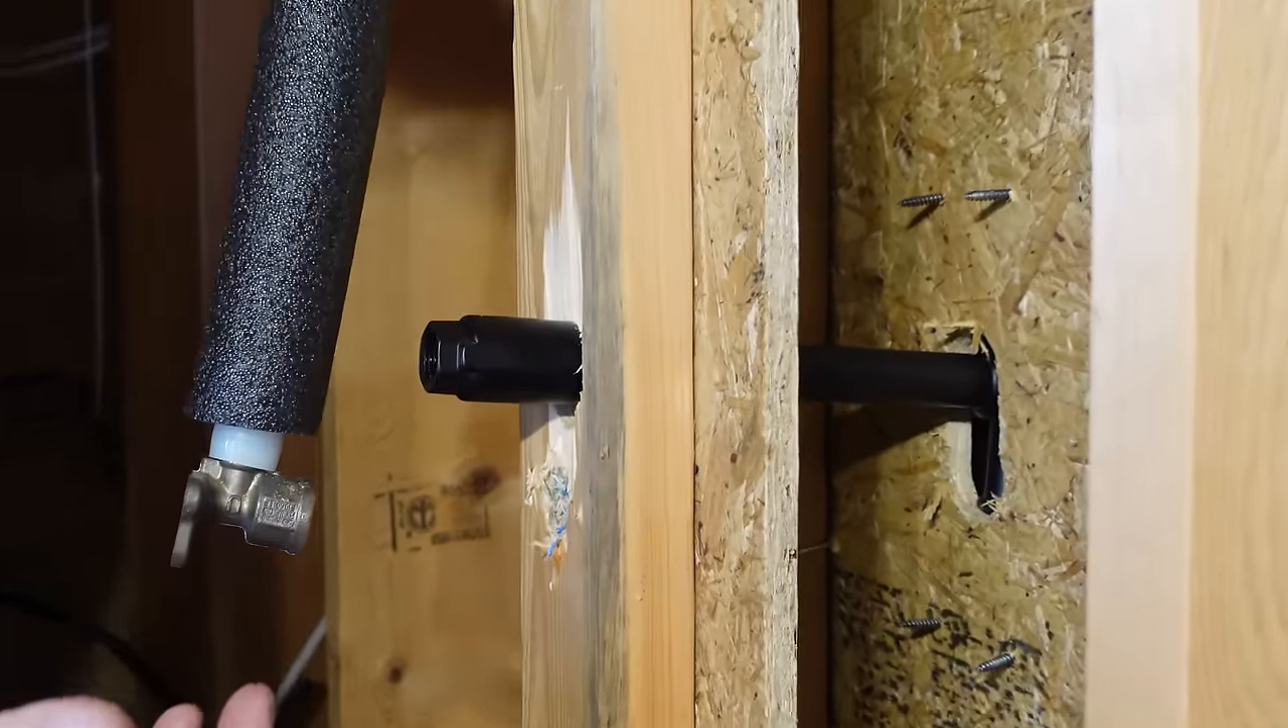Our hydrant is in the wall. We're ready to hook up our water line. We've got that perfect four degree angle.